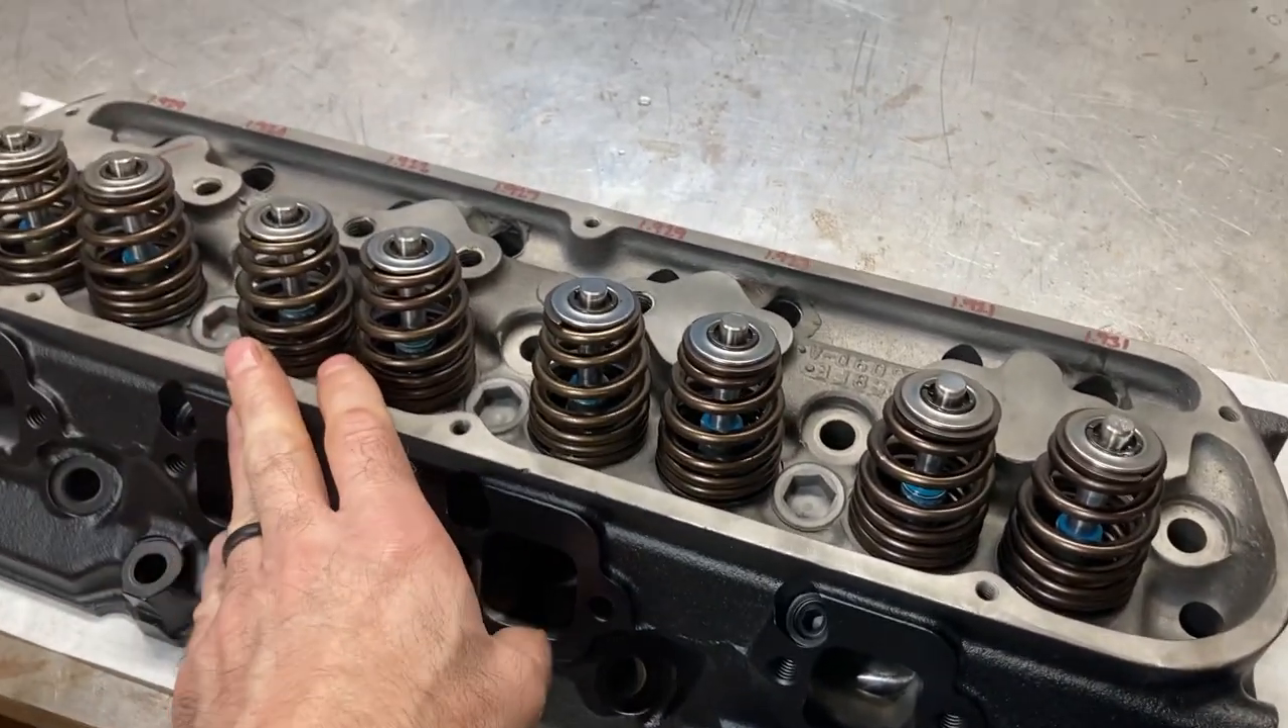Okay so this is the last head and it's fully assembled.